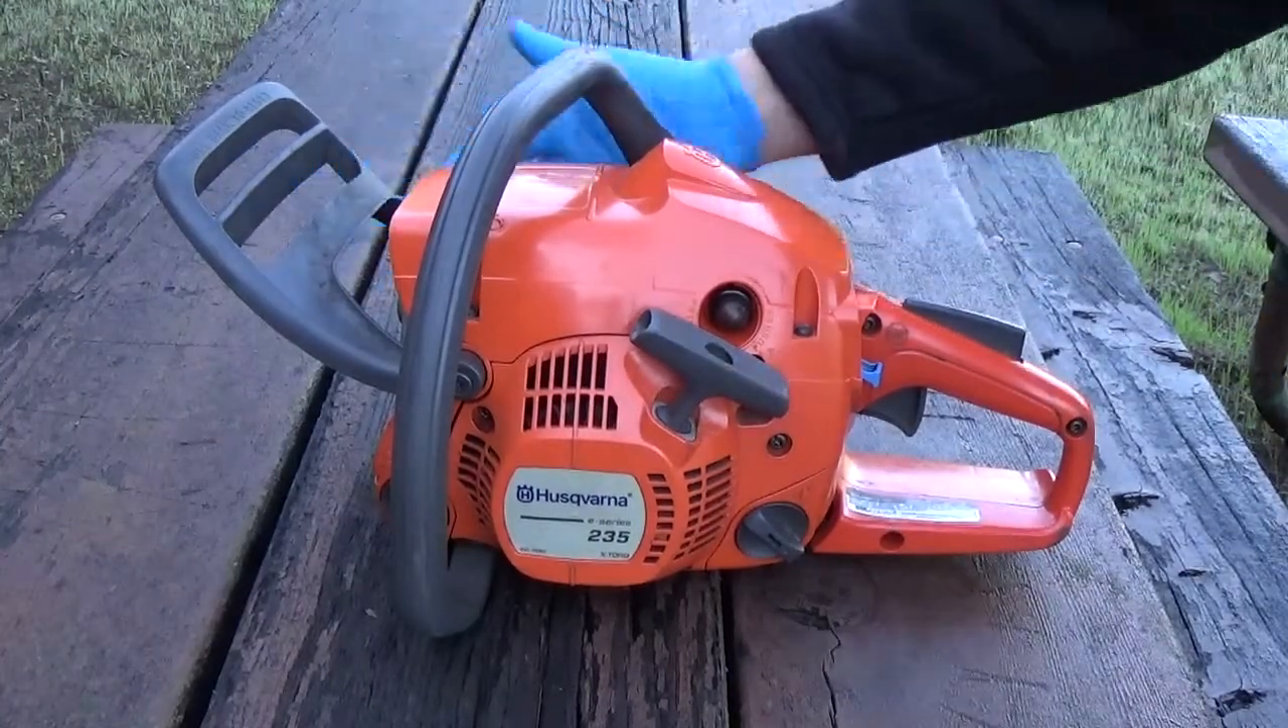I went ahead and removed the bar and chain.